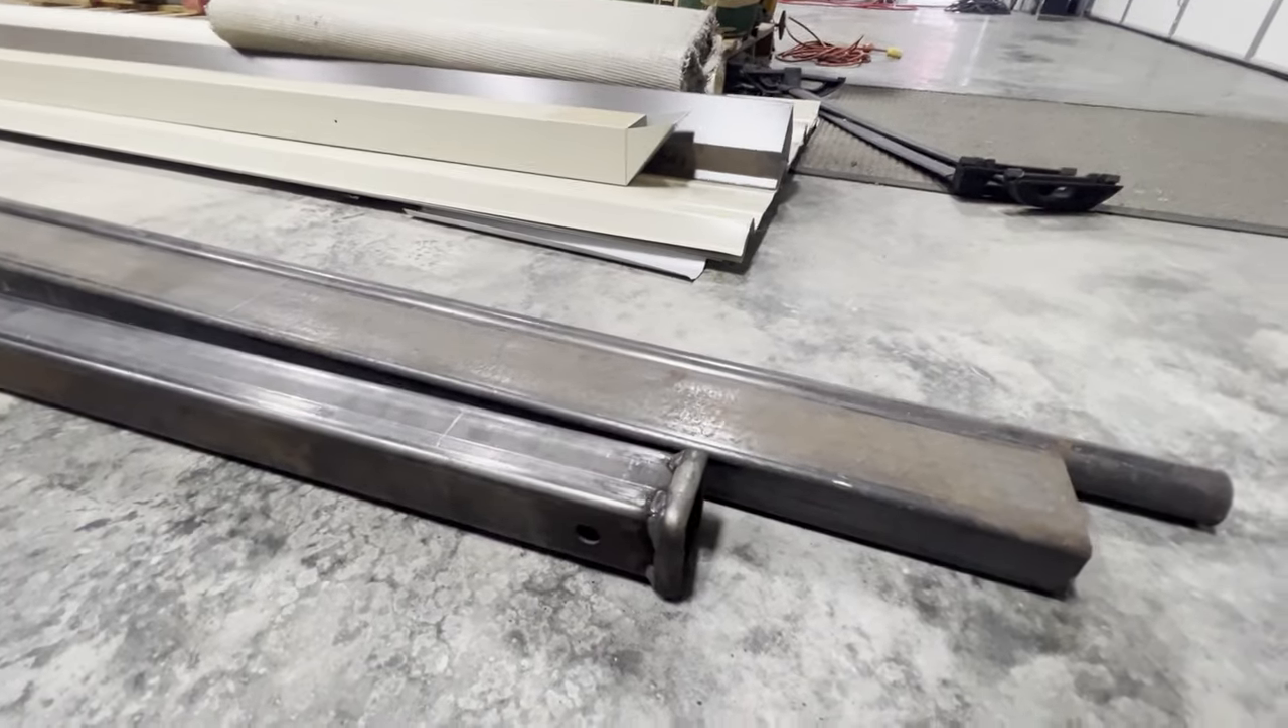This particular piece already has the hitch pin hole drilled in it and a little end piece on it.